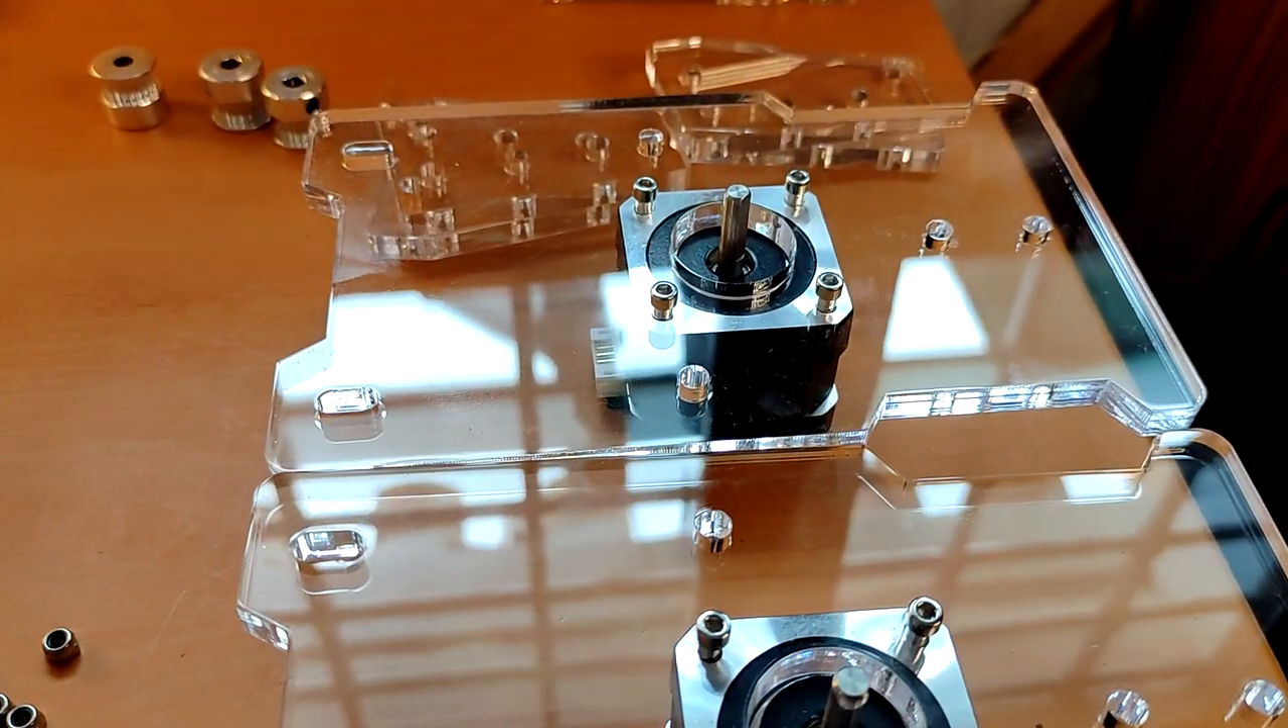That's the first lot of m3 by 10 bolts in that's two done.